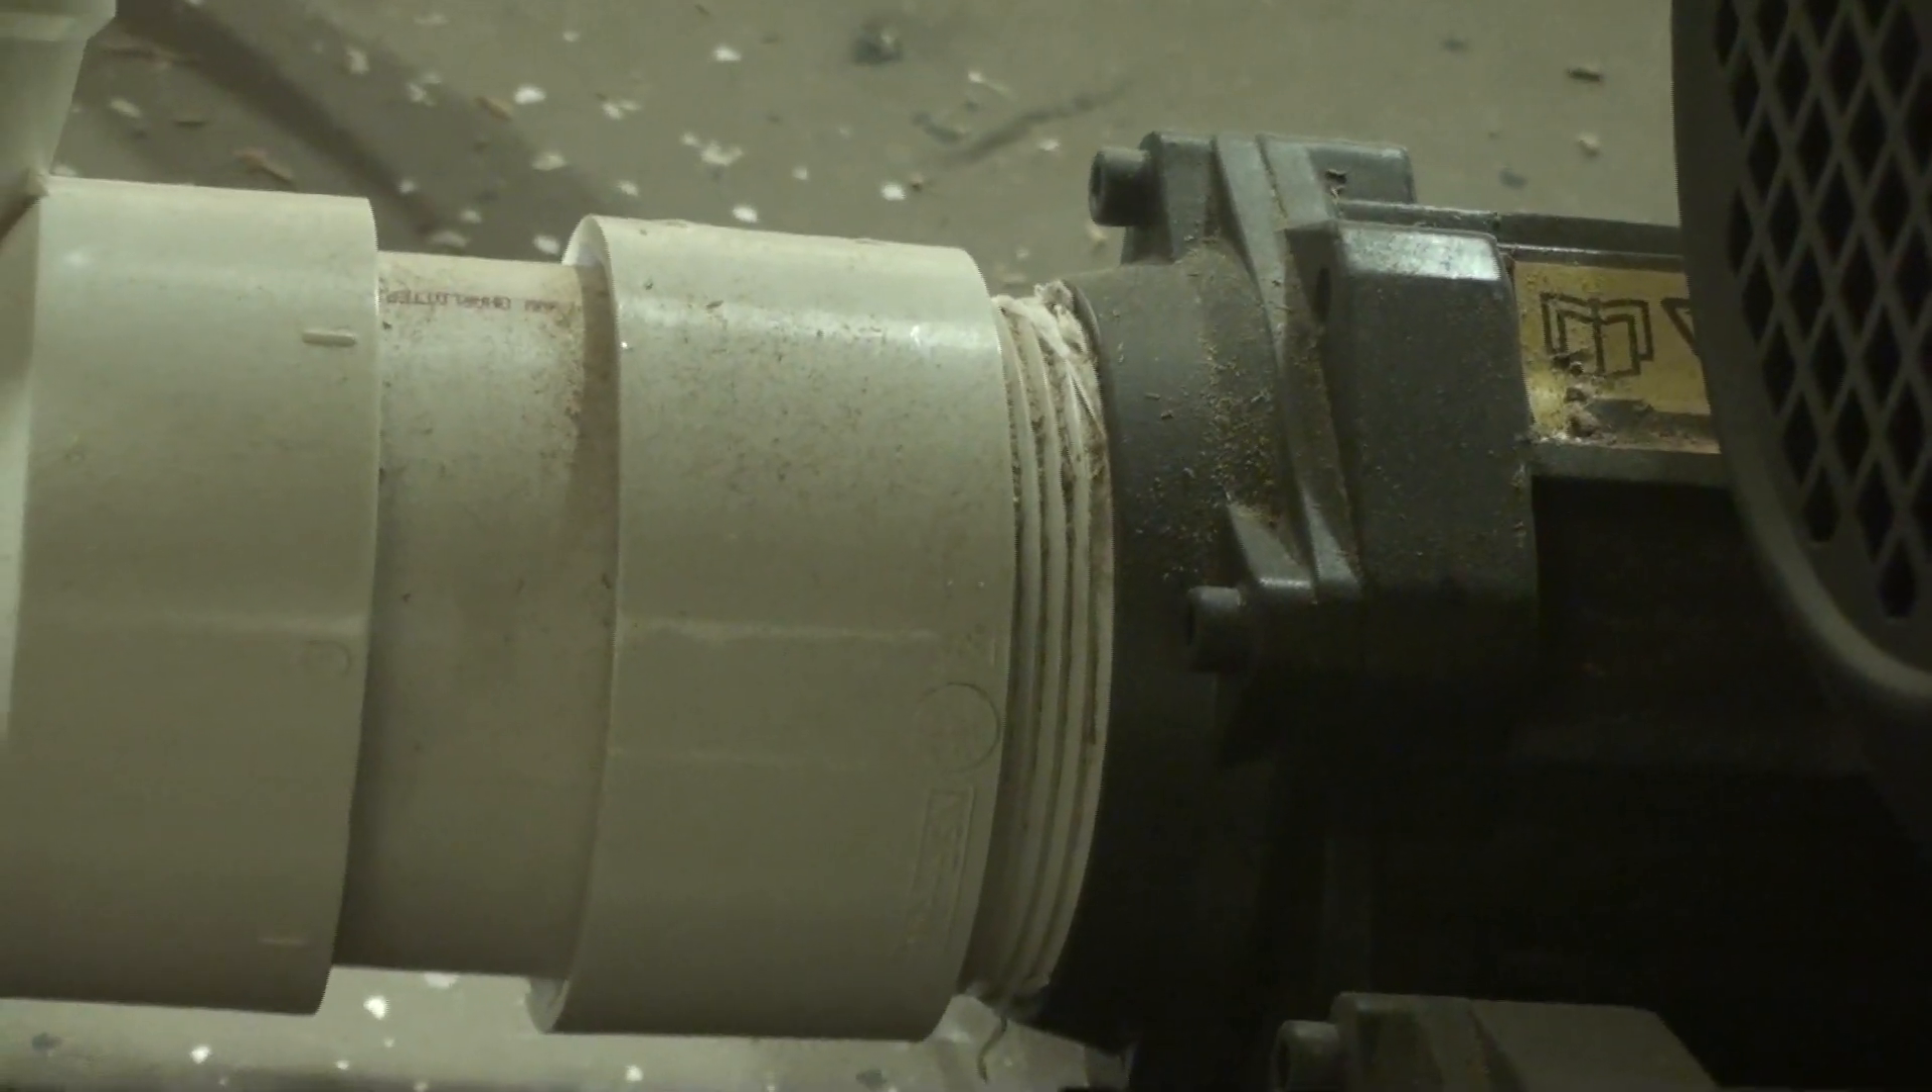And so we've got our pipe hooked up to the inlet side.